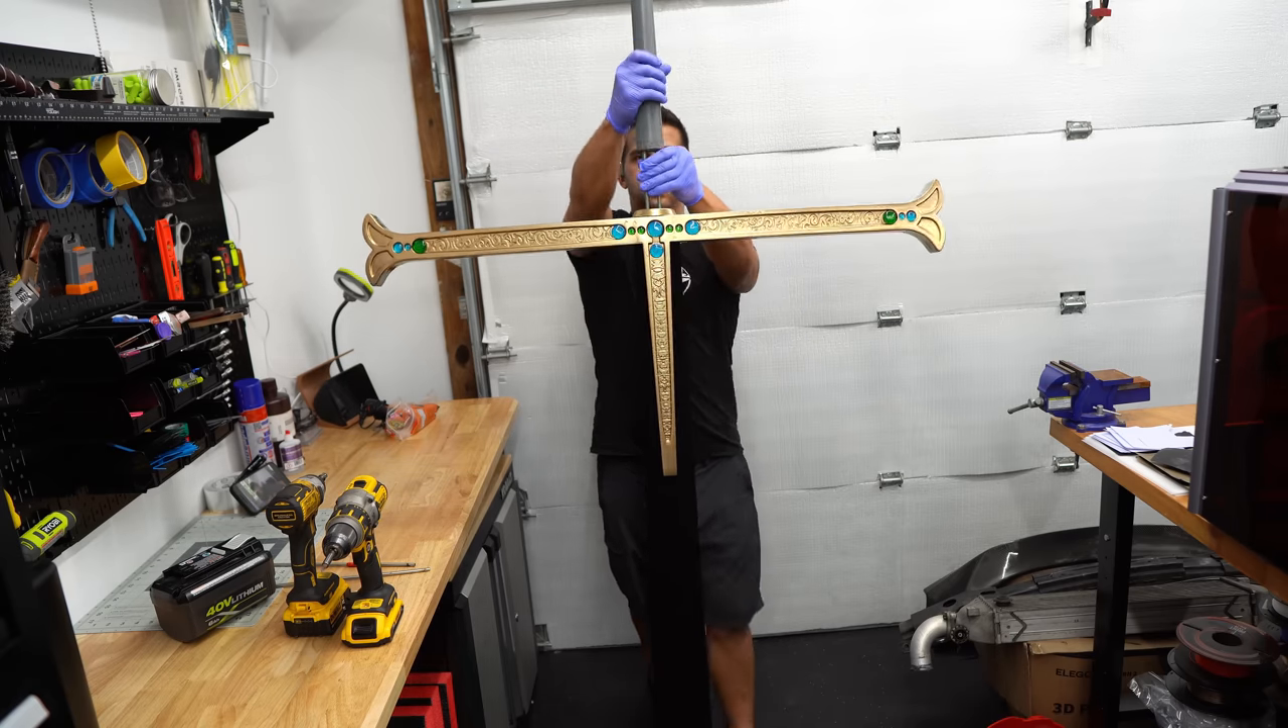Eventually, I was able to slide everything through and get the cross guard over the blade.